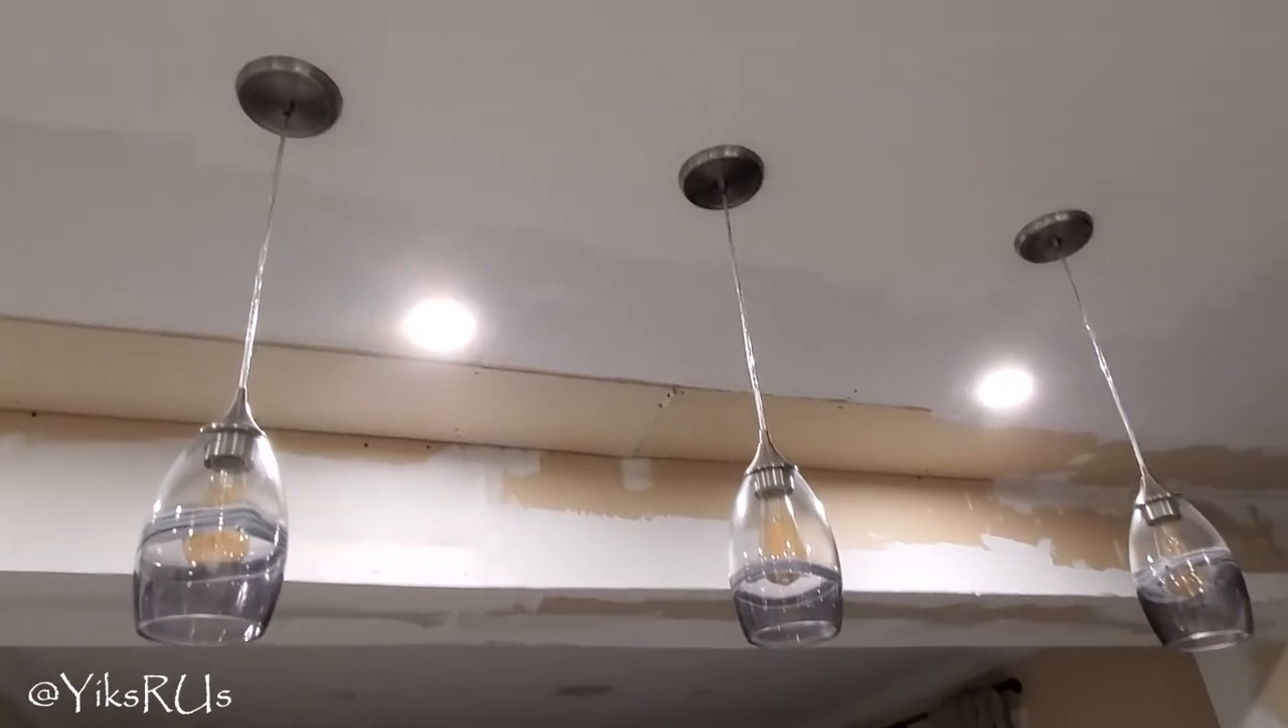Ooh, ceiling is still isn't done yet. The drywall is not done, but we got new lights installed.